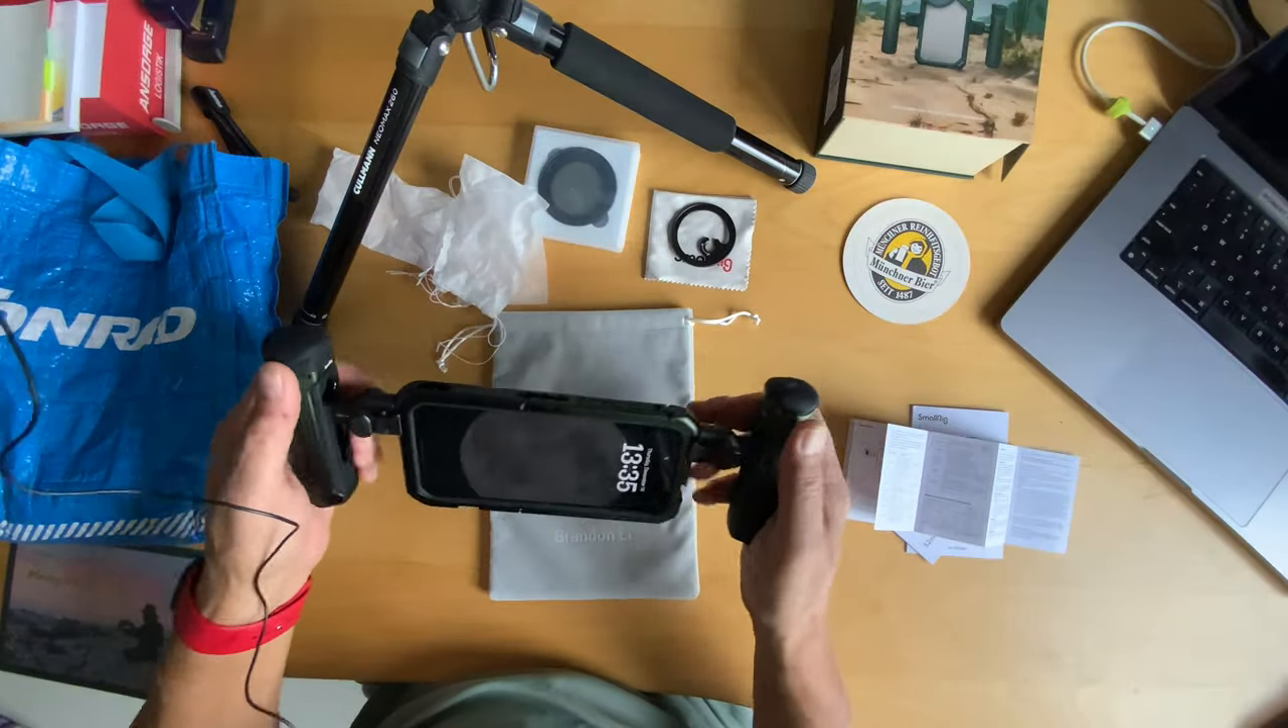All right so now we've got the second grip on.